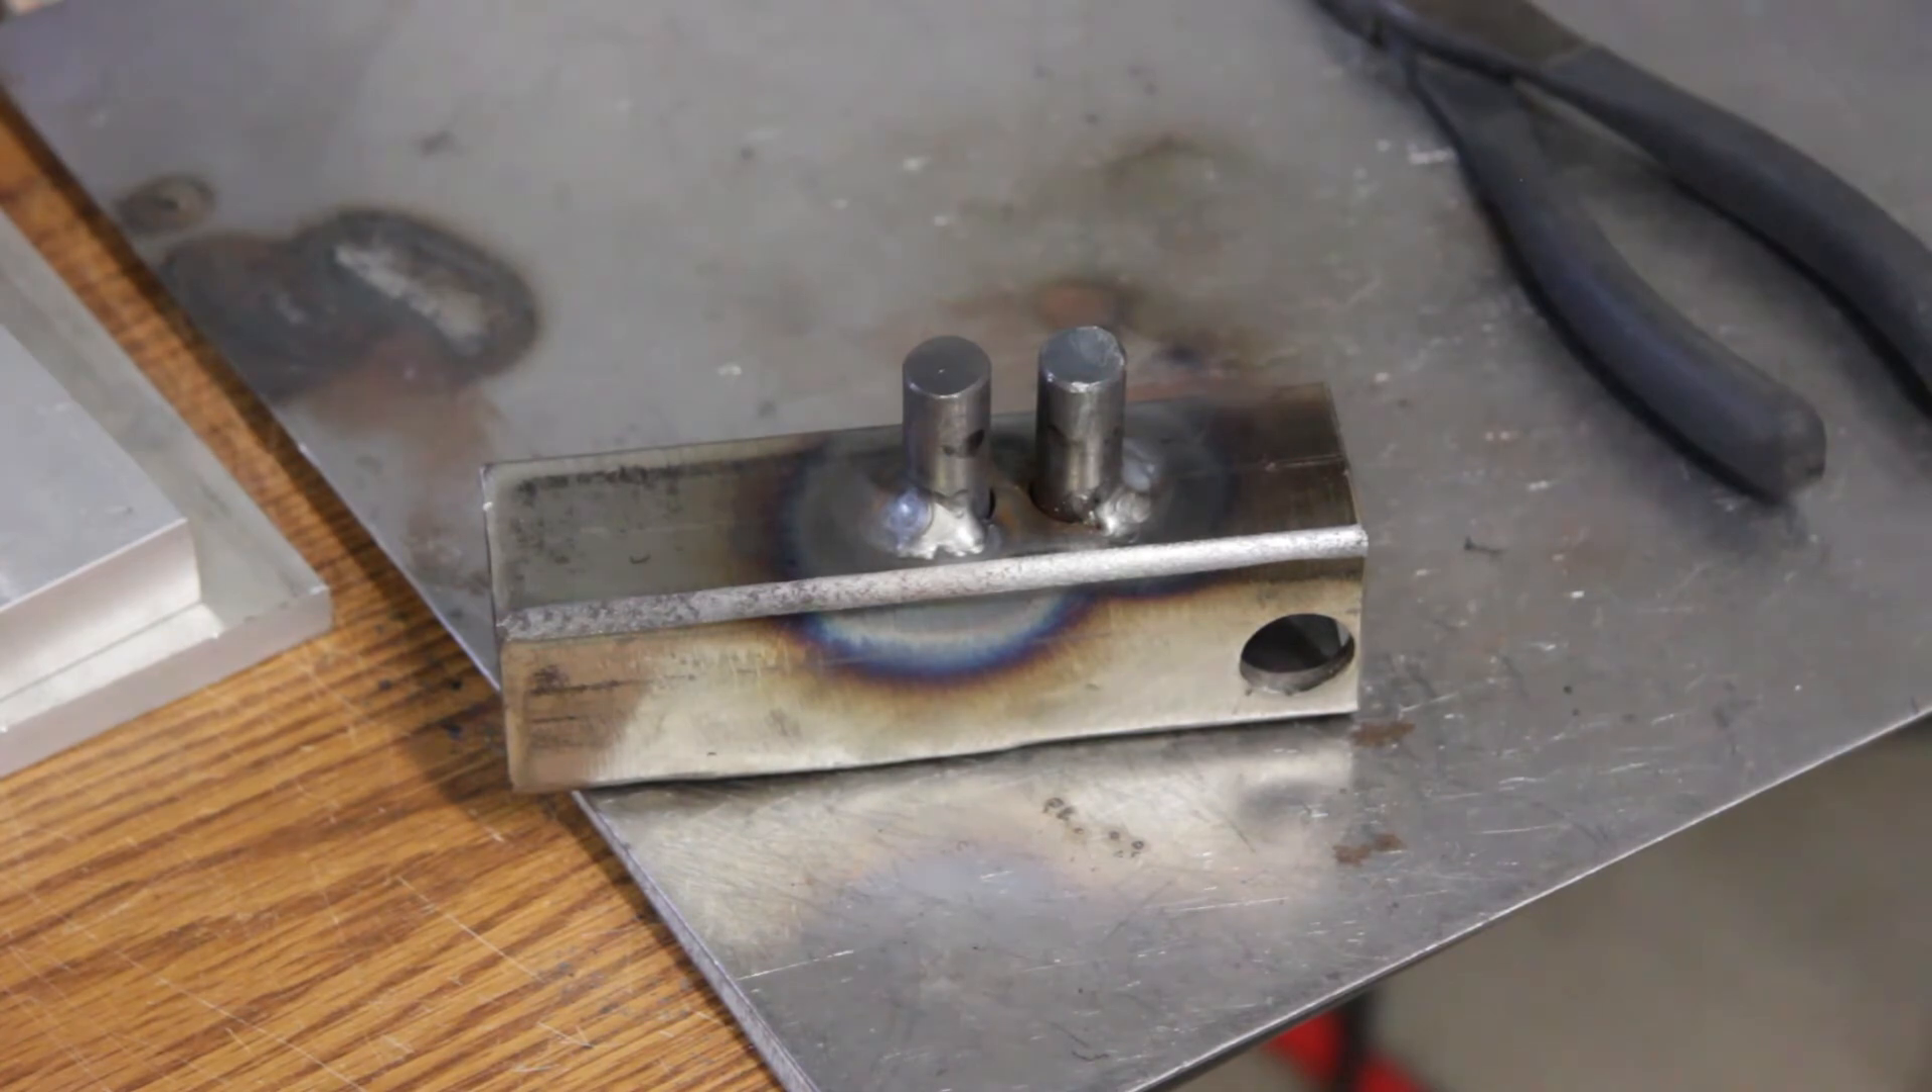We've welded the half inch rods to the square tube.